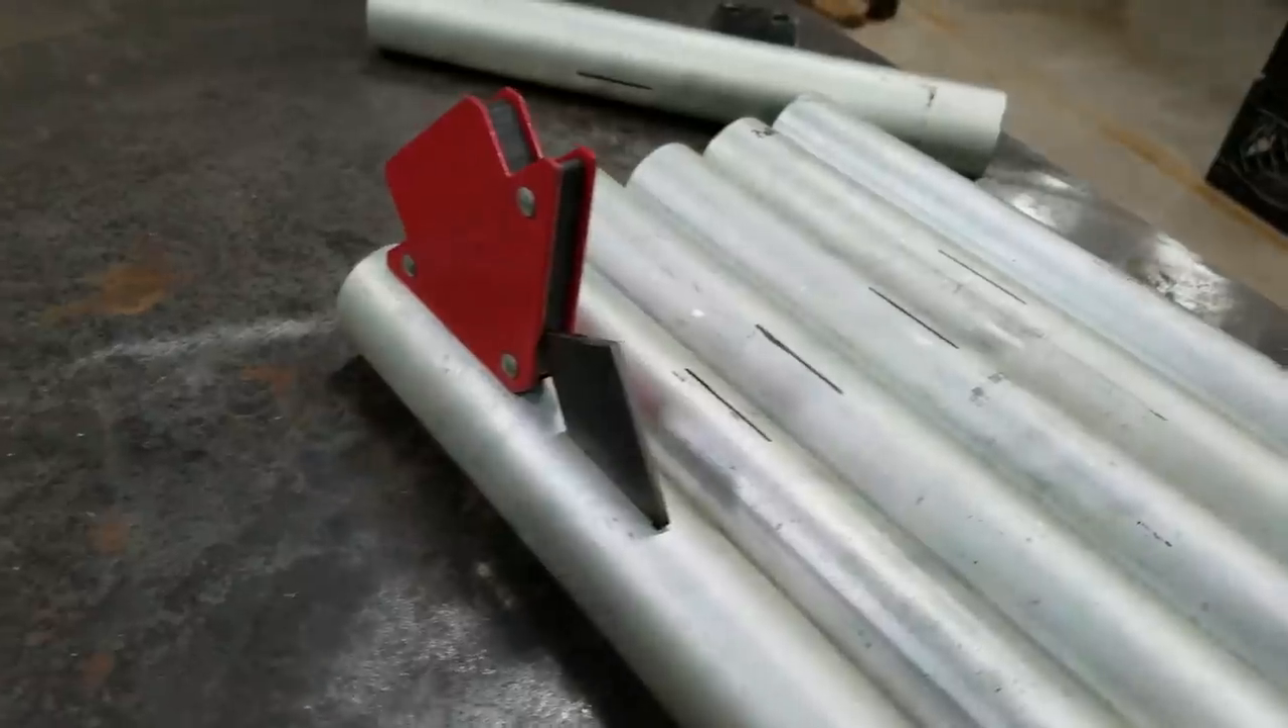Alright, I've got my tubes marked. Now I've got to weld my little brackets on that holds them on.